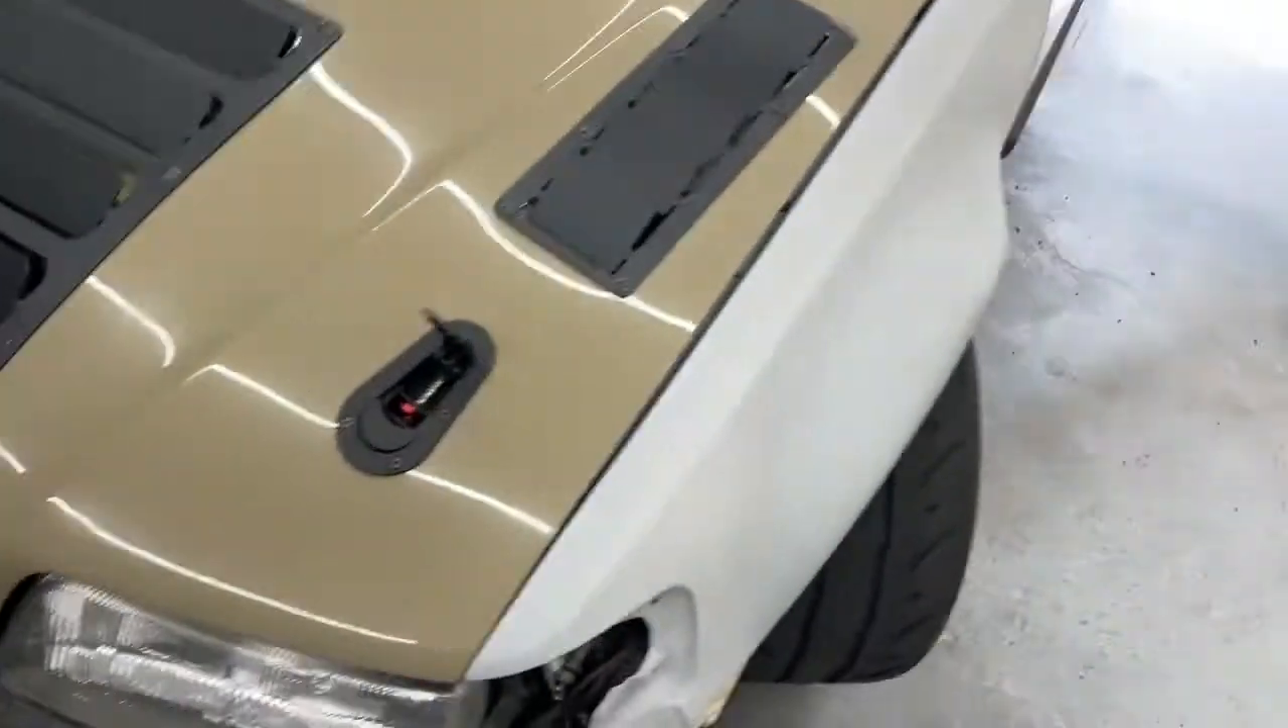See the fender gap here at the front pretty good.